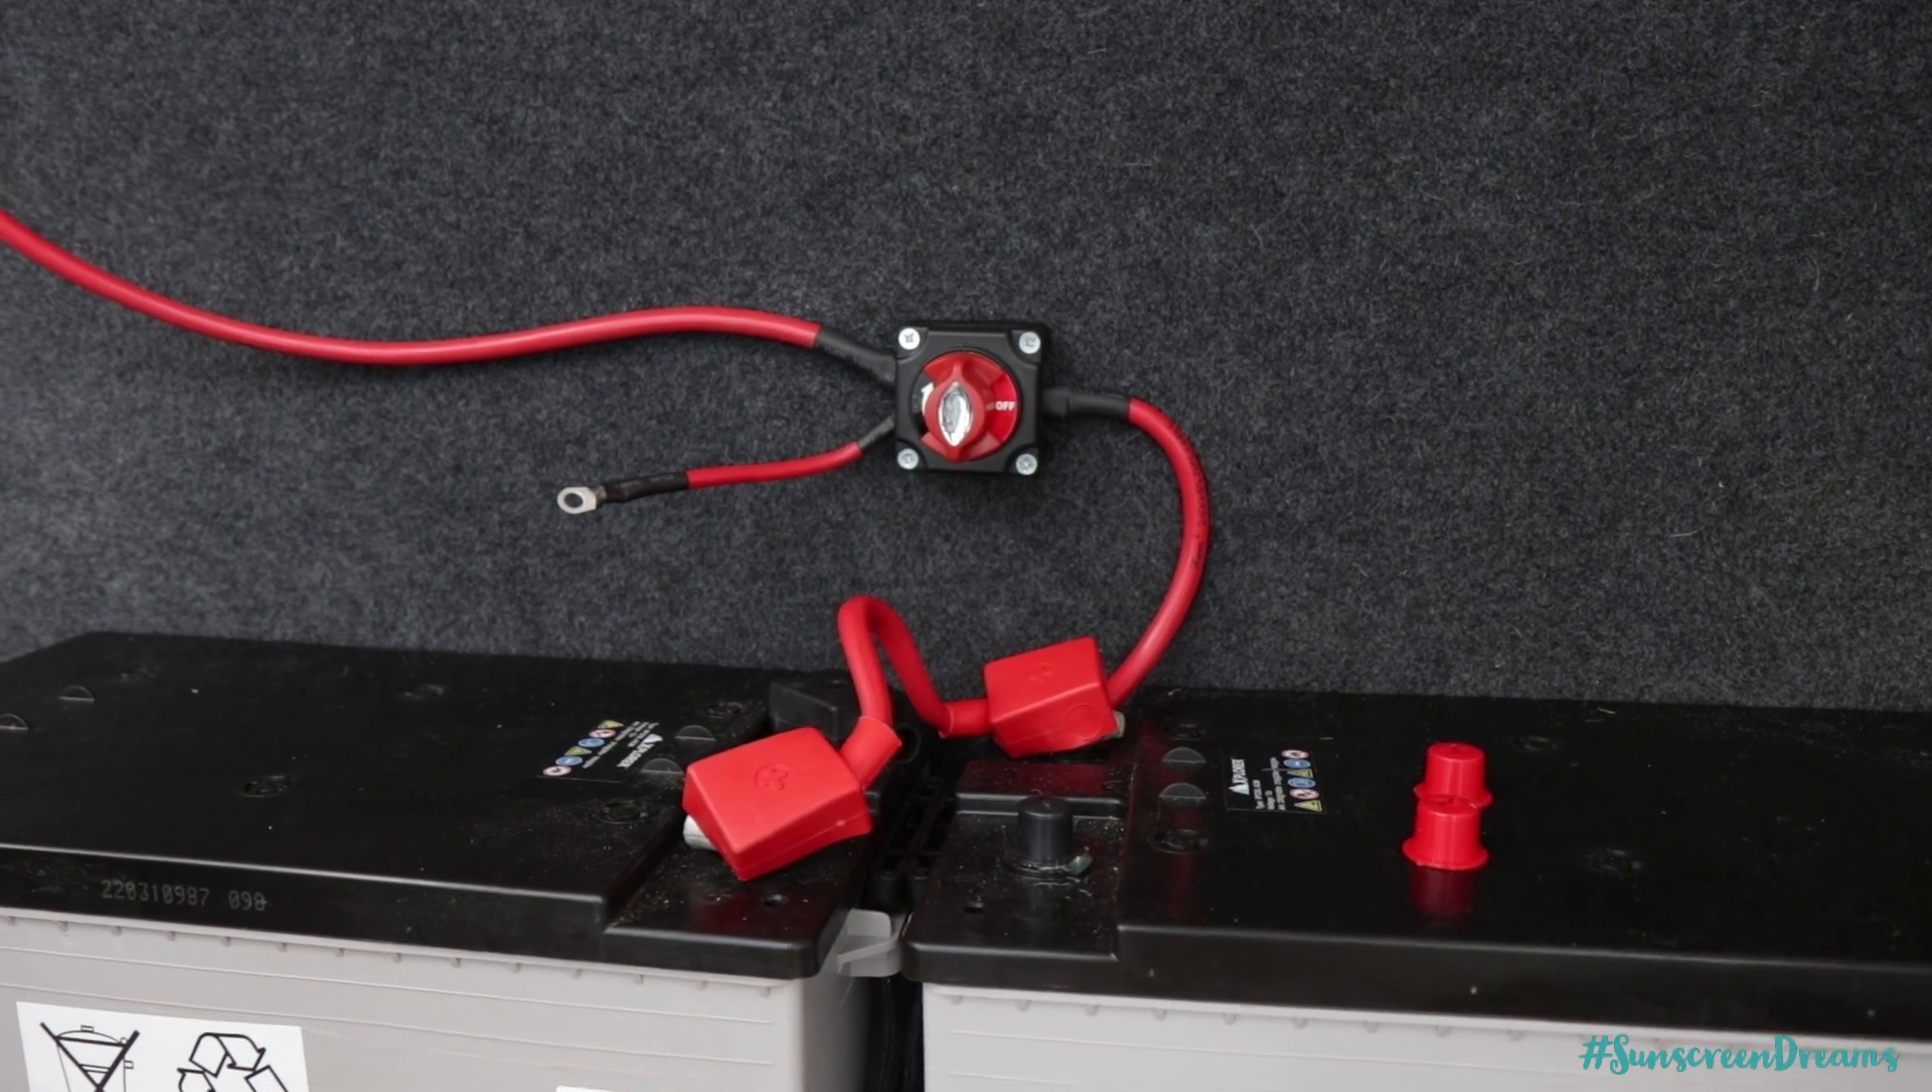We've now mounted the switch onto the back wall, got our positives going into there.